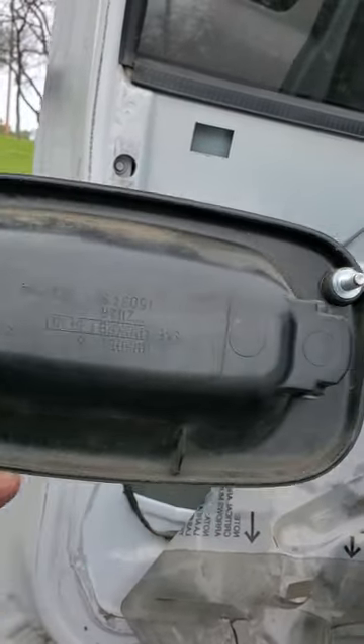I just took the handle off it's much easier.